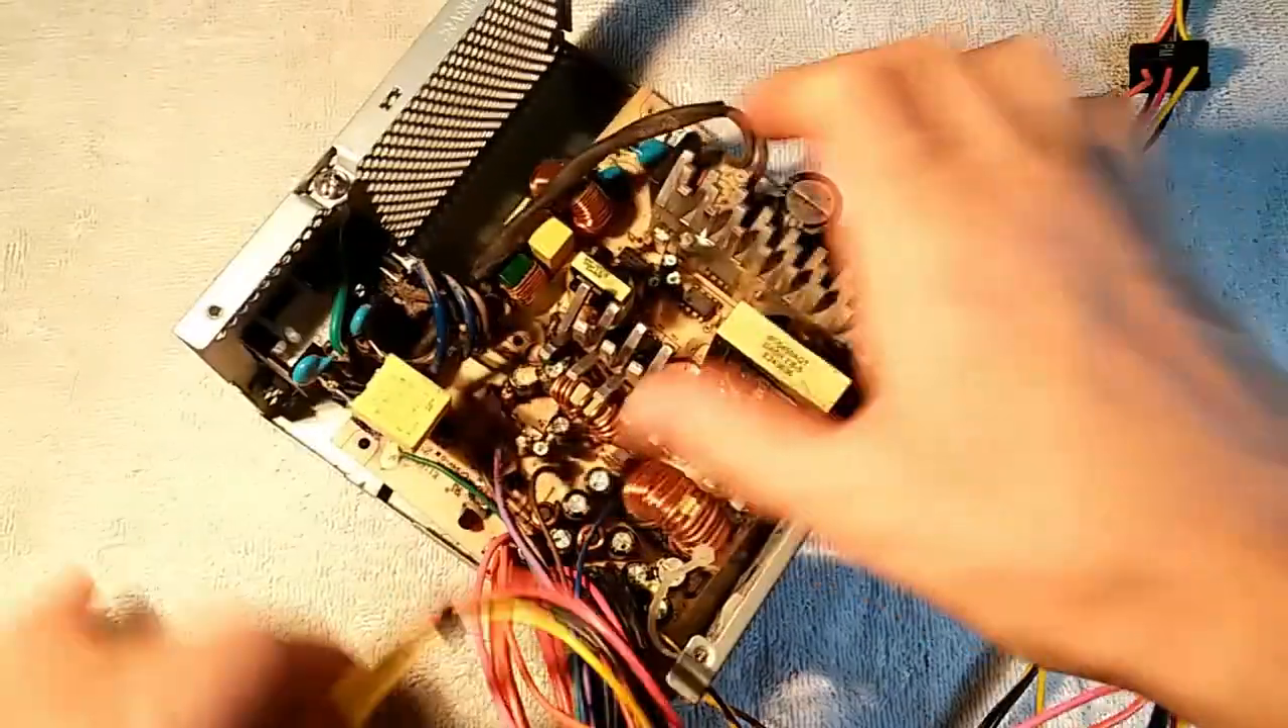We've put the board back into the power supply.